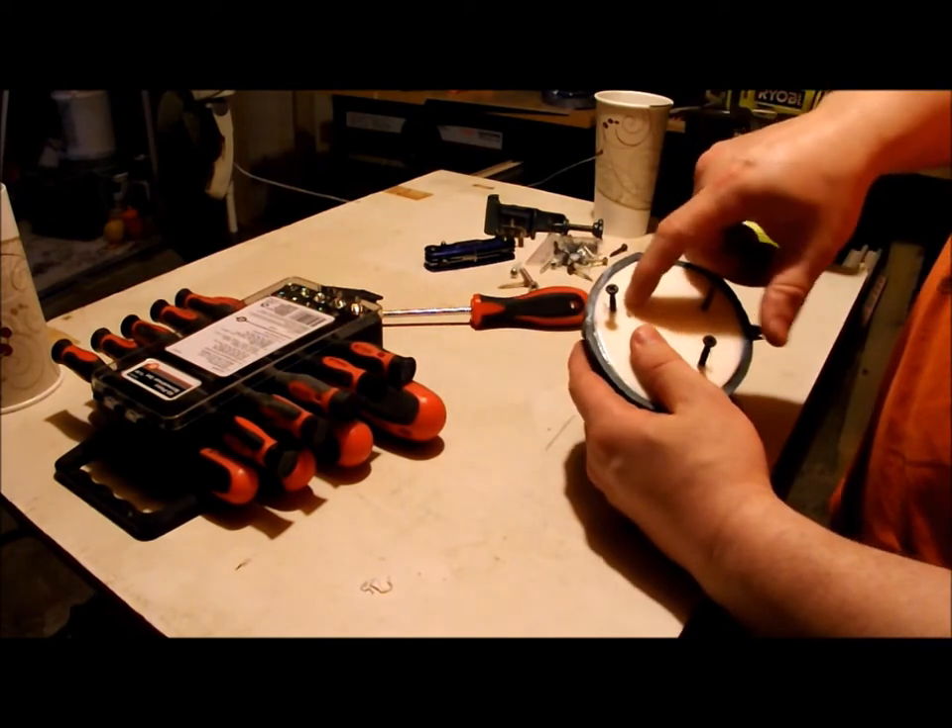So what I've done is I've drilled, or screwed three screws into the bottom.